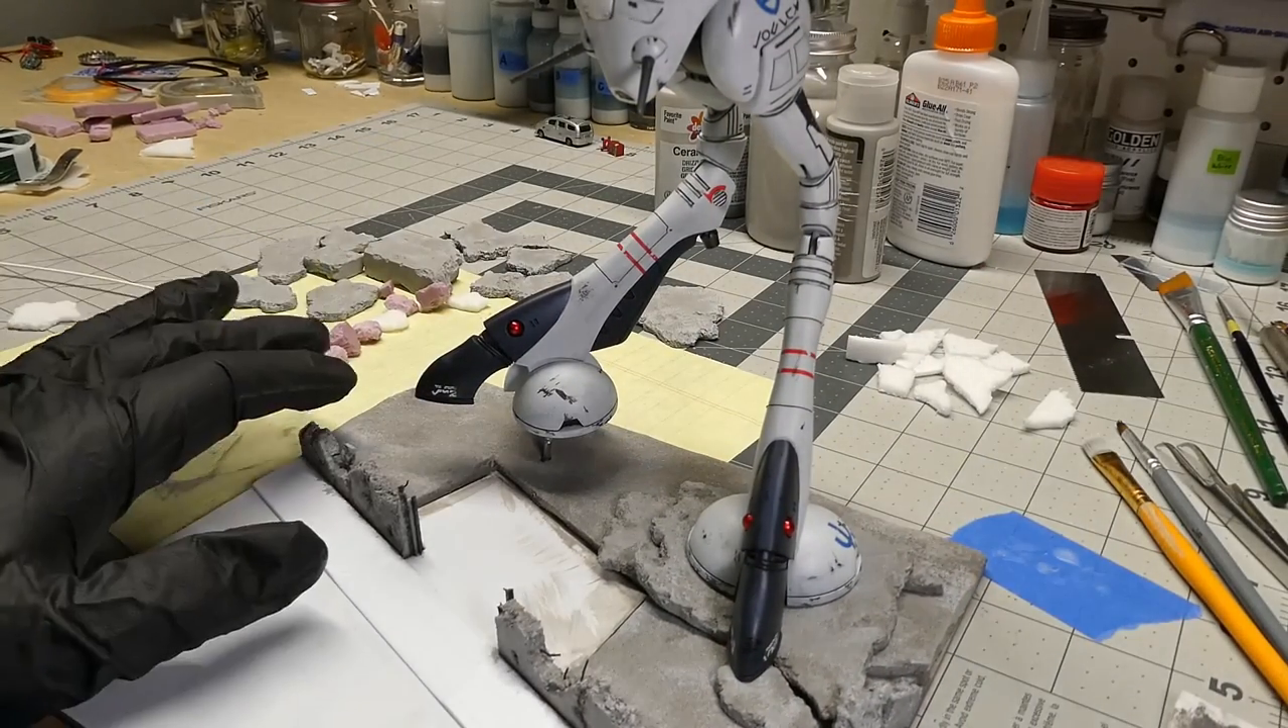Also, as you can see, I've mounted the model.